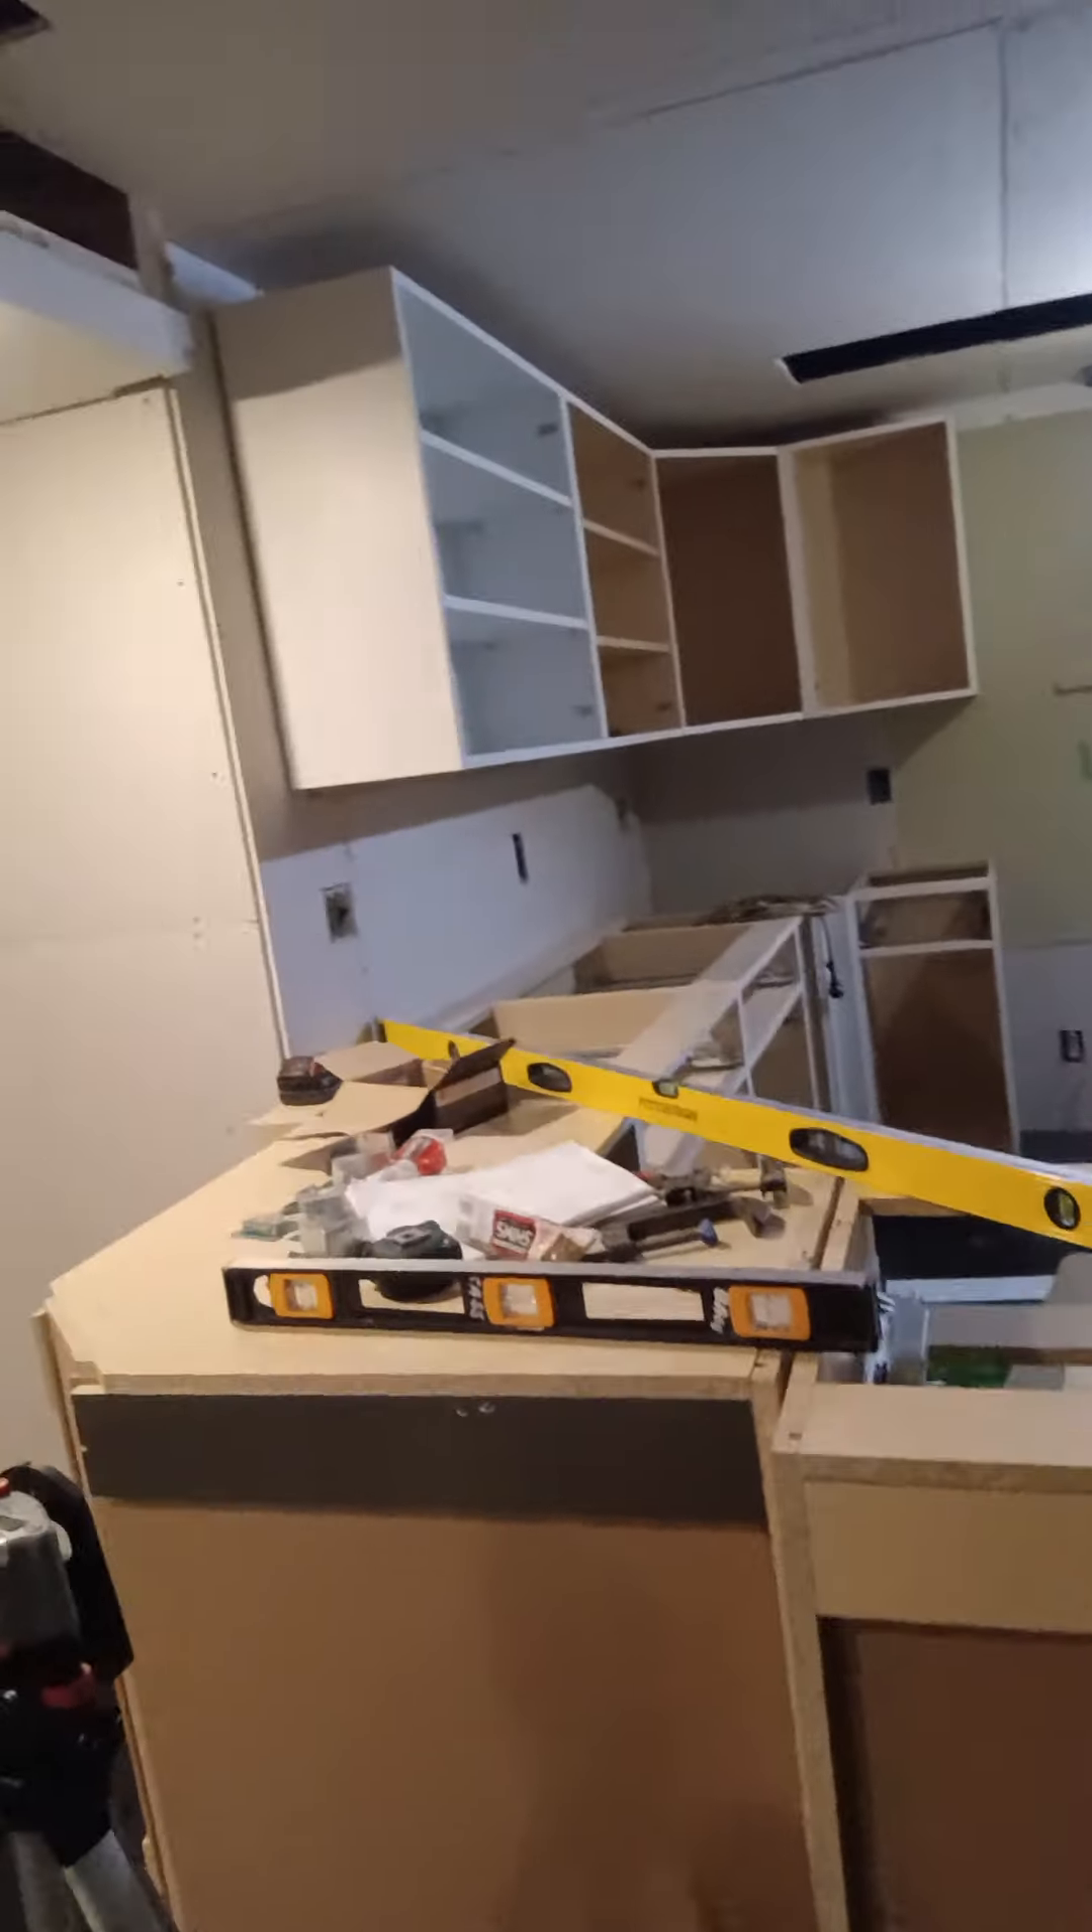I've already installed most of these cabinets.